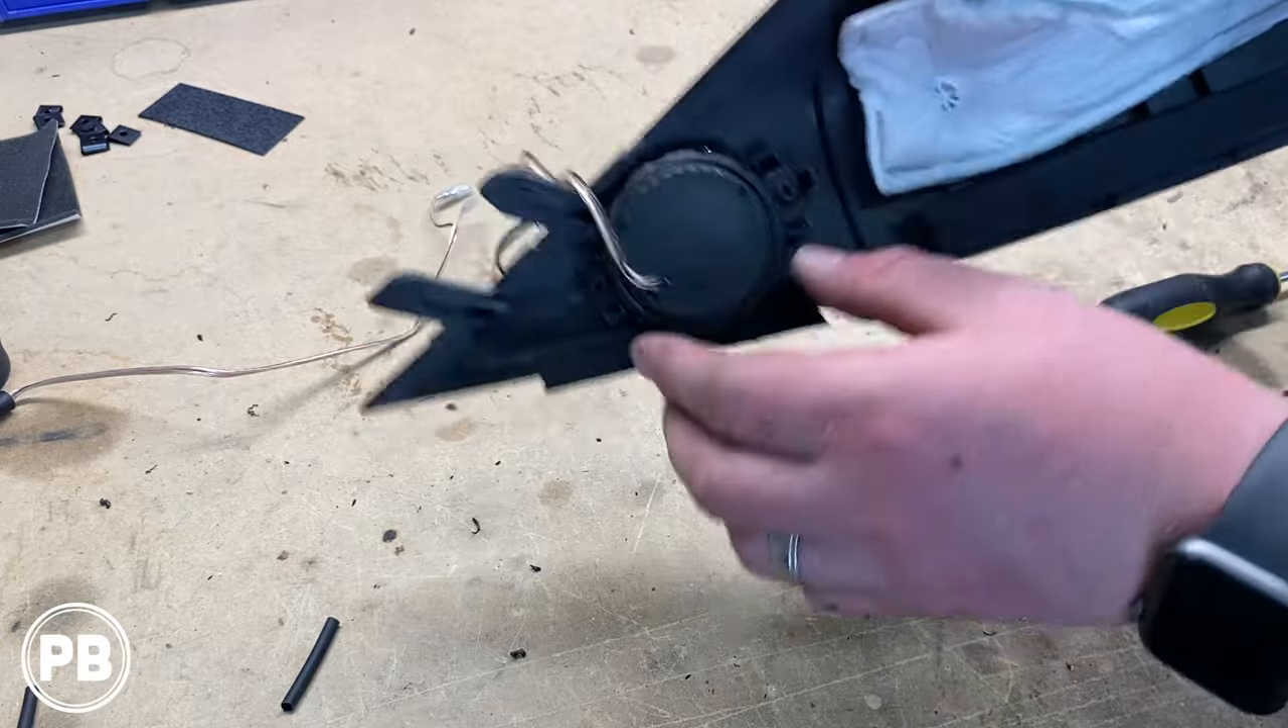Okay there's our tweeter all mounted in the factory location it's nice and solid it's not going anywhere and nice thing is it's totally removable.